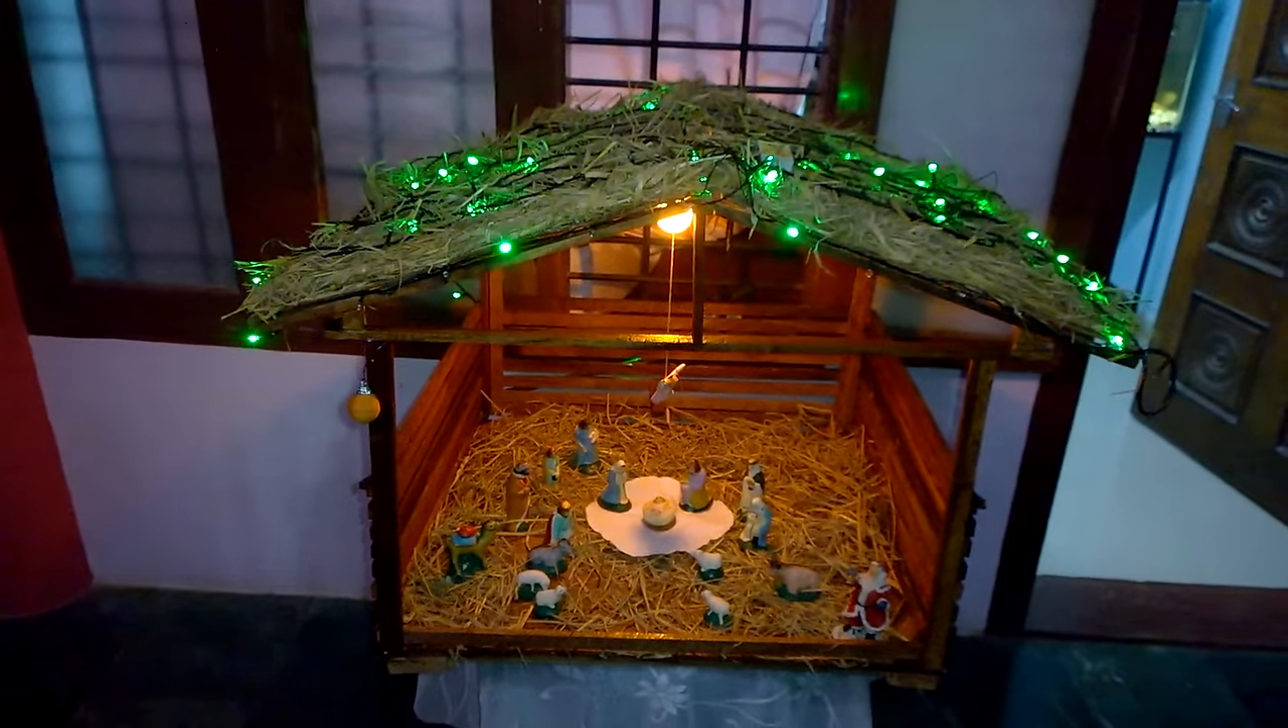I also put some rice lights on the top and a yellow glowing bulb inside to get the feel of night and the birth time of Jesus.